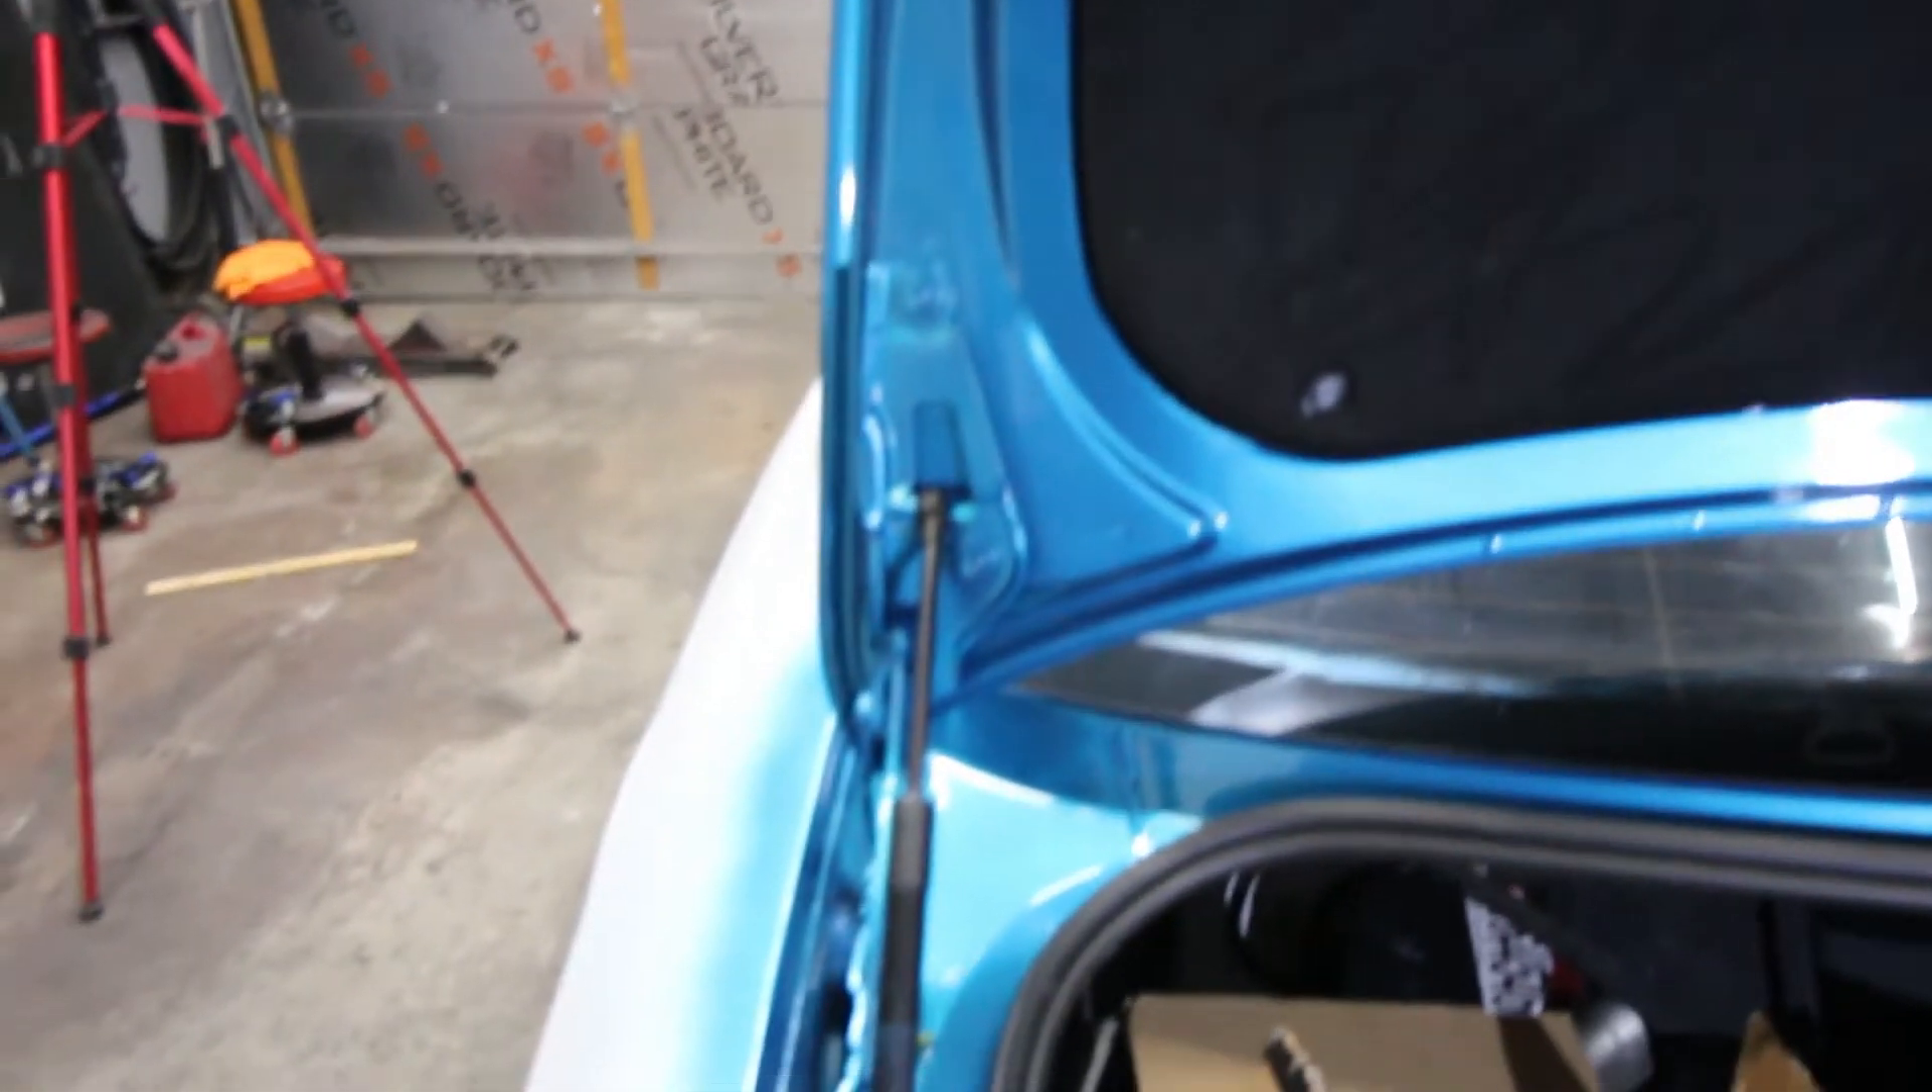The trunk is on the car and I see a lot of junk in the trunk and I'm doing more carbon fiber and the trunk is all done hooked back up ready to go.